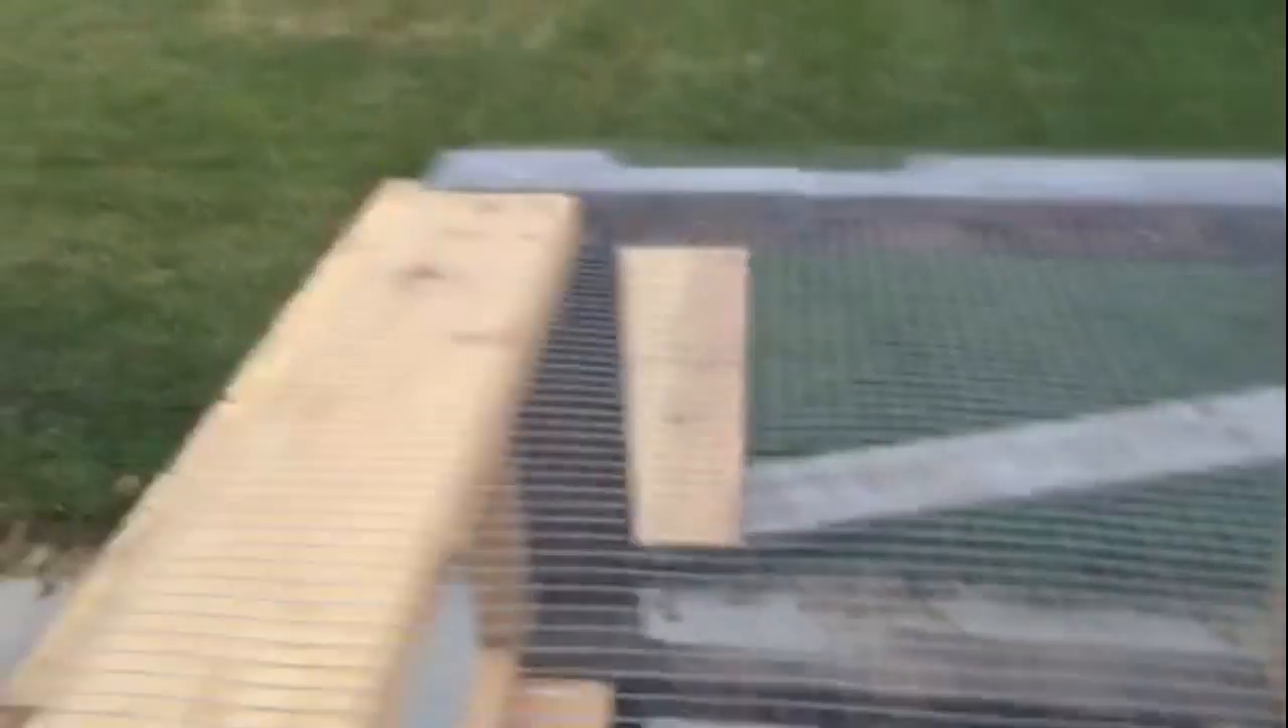Okay, so I've got the screen on. Hardware cloth, whatever you want to call it.